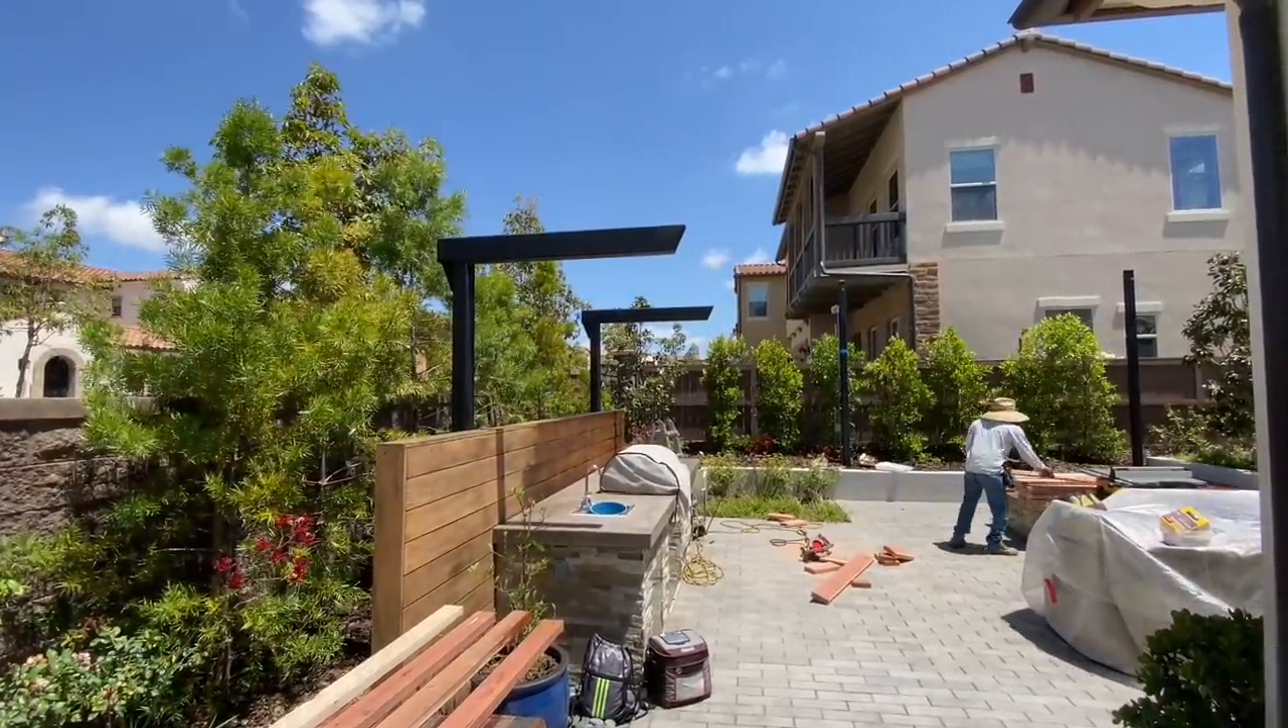Ya tenemos puesto lo que son las vigas tenemos puestos los postes ya está pintado.